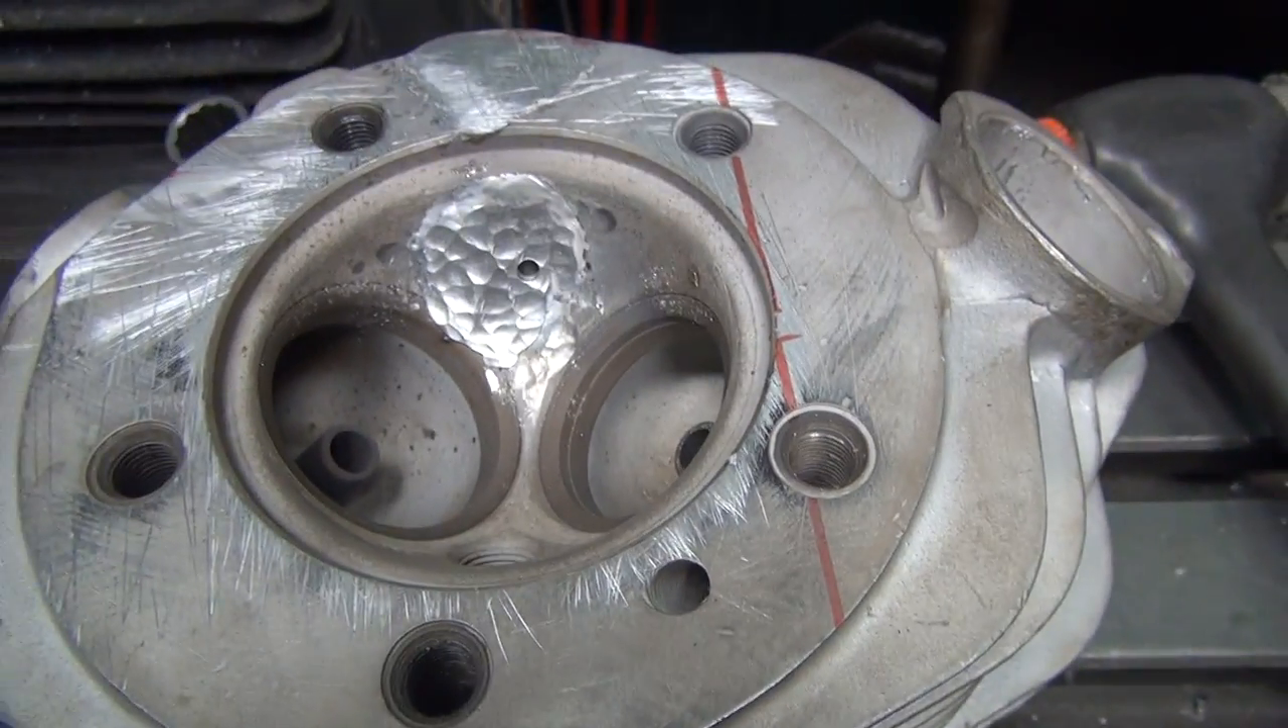So, all right, we have the head off now.